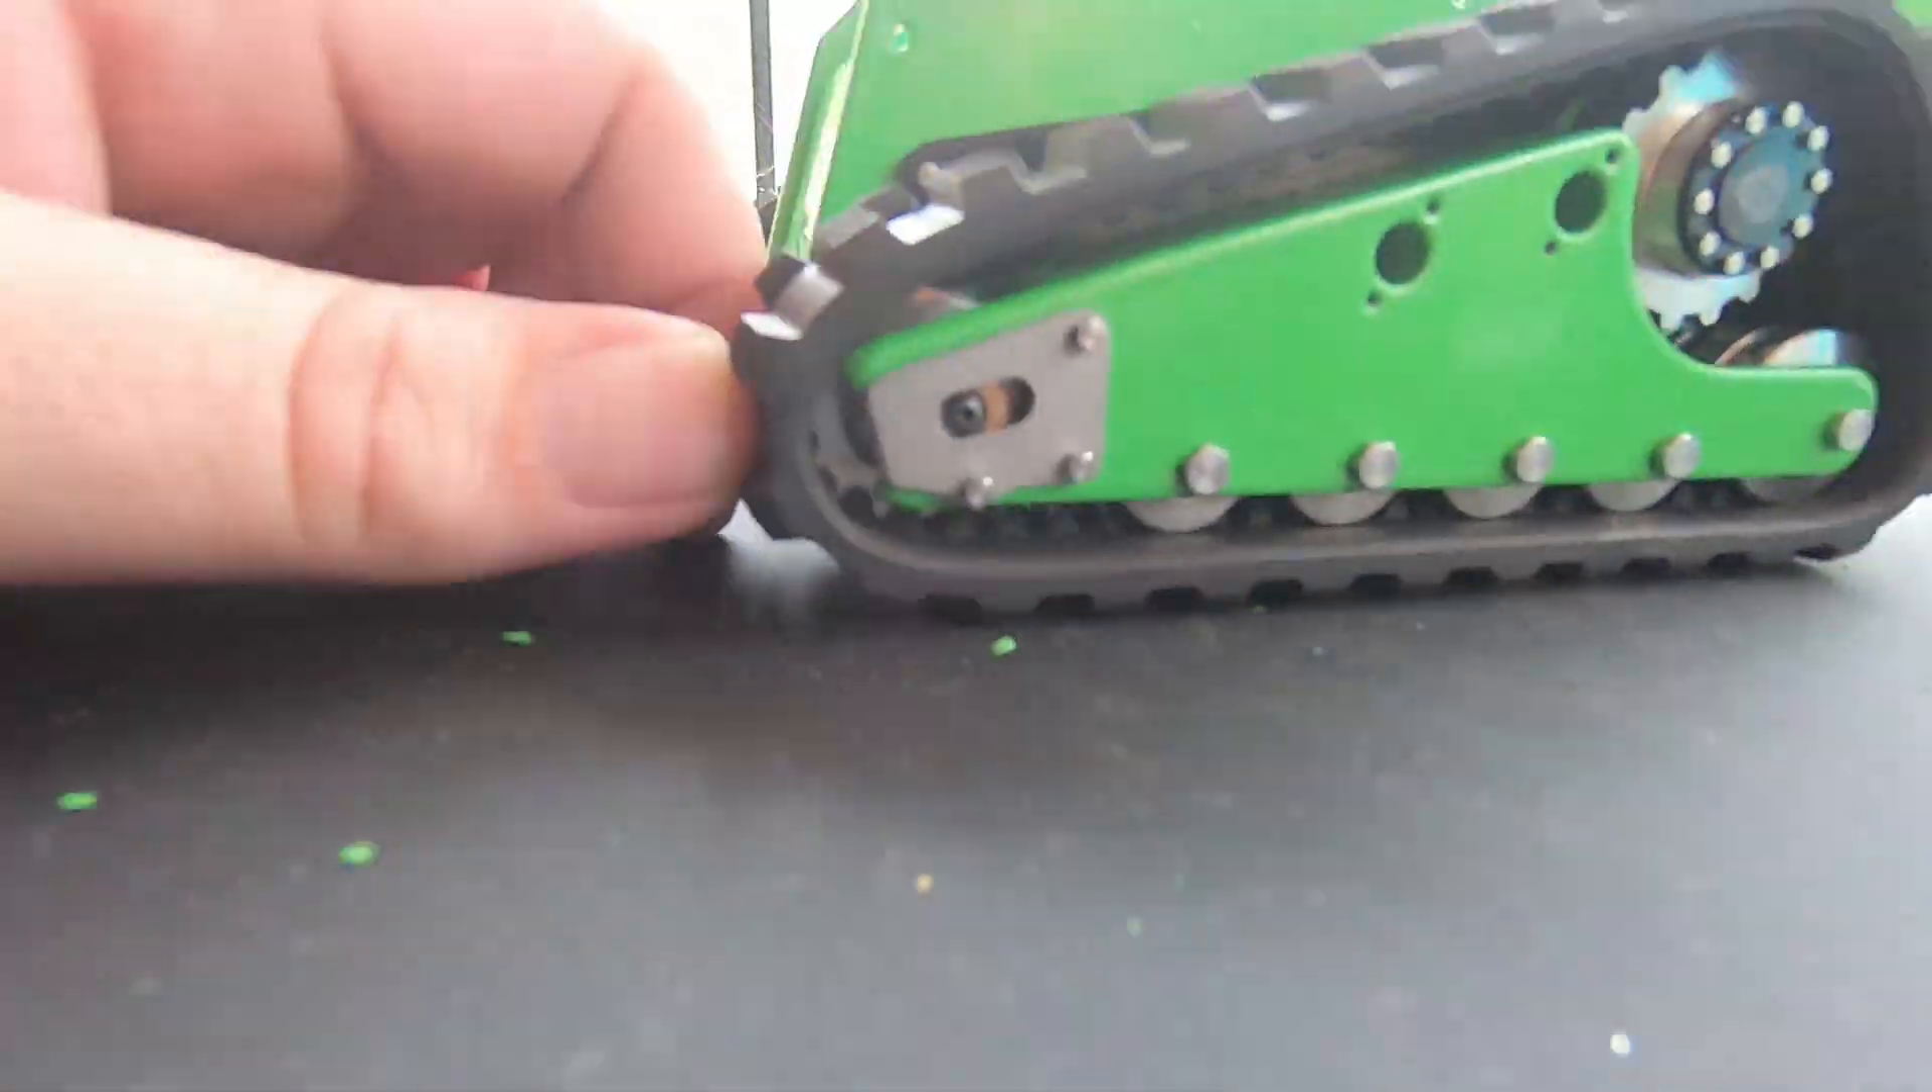We've got some tracks on the base now.